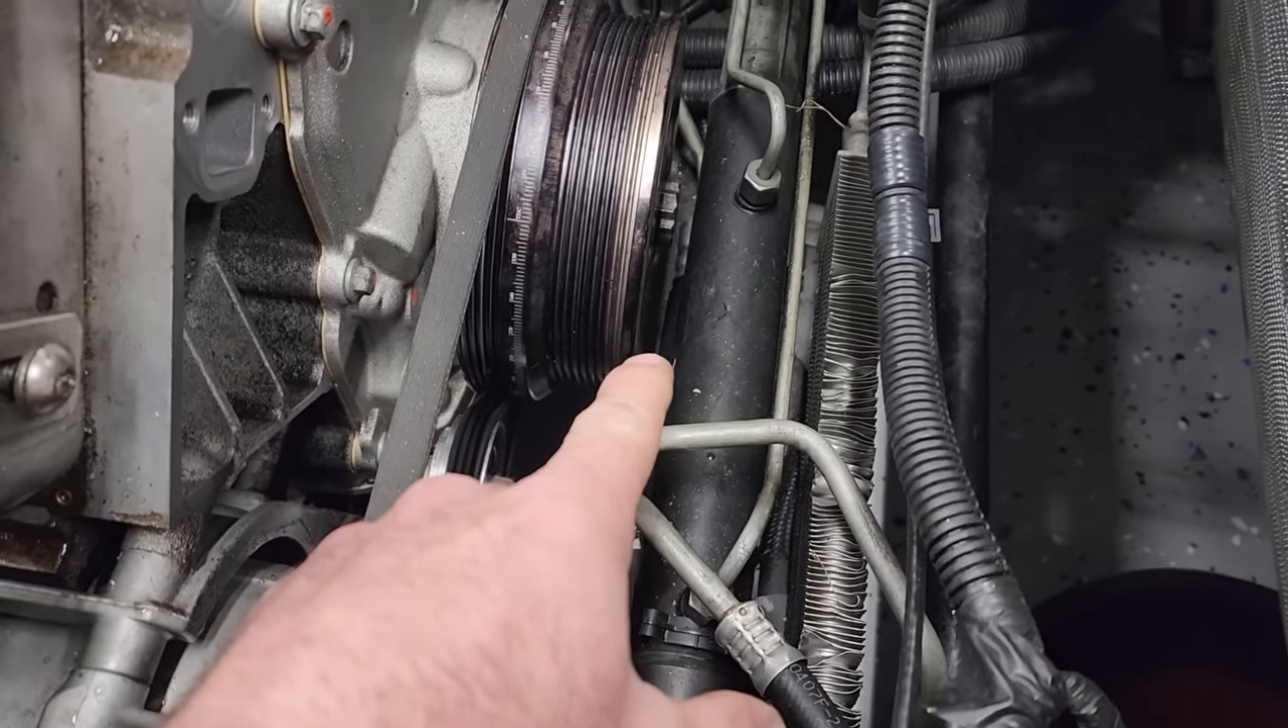You can see the balancer is basically right up against the steering rack.